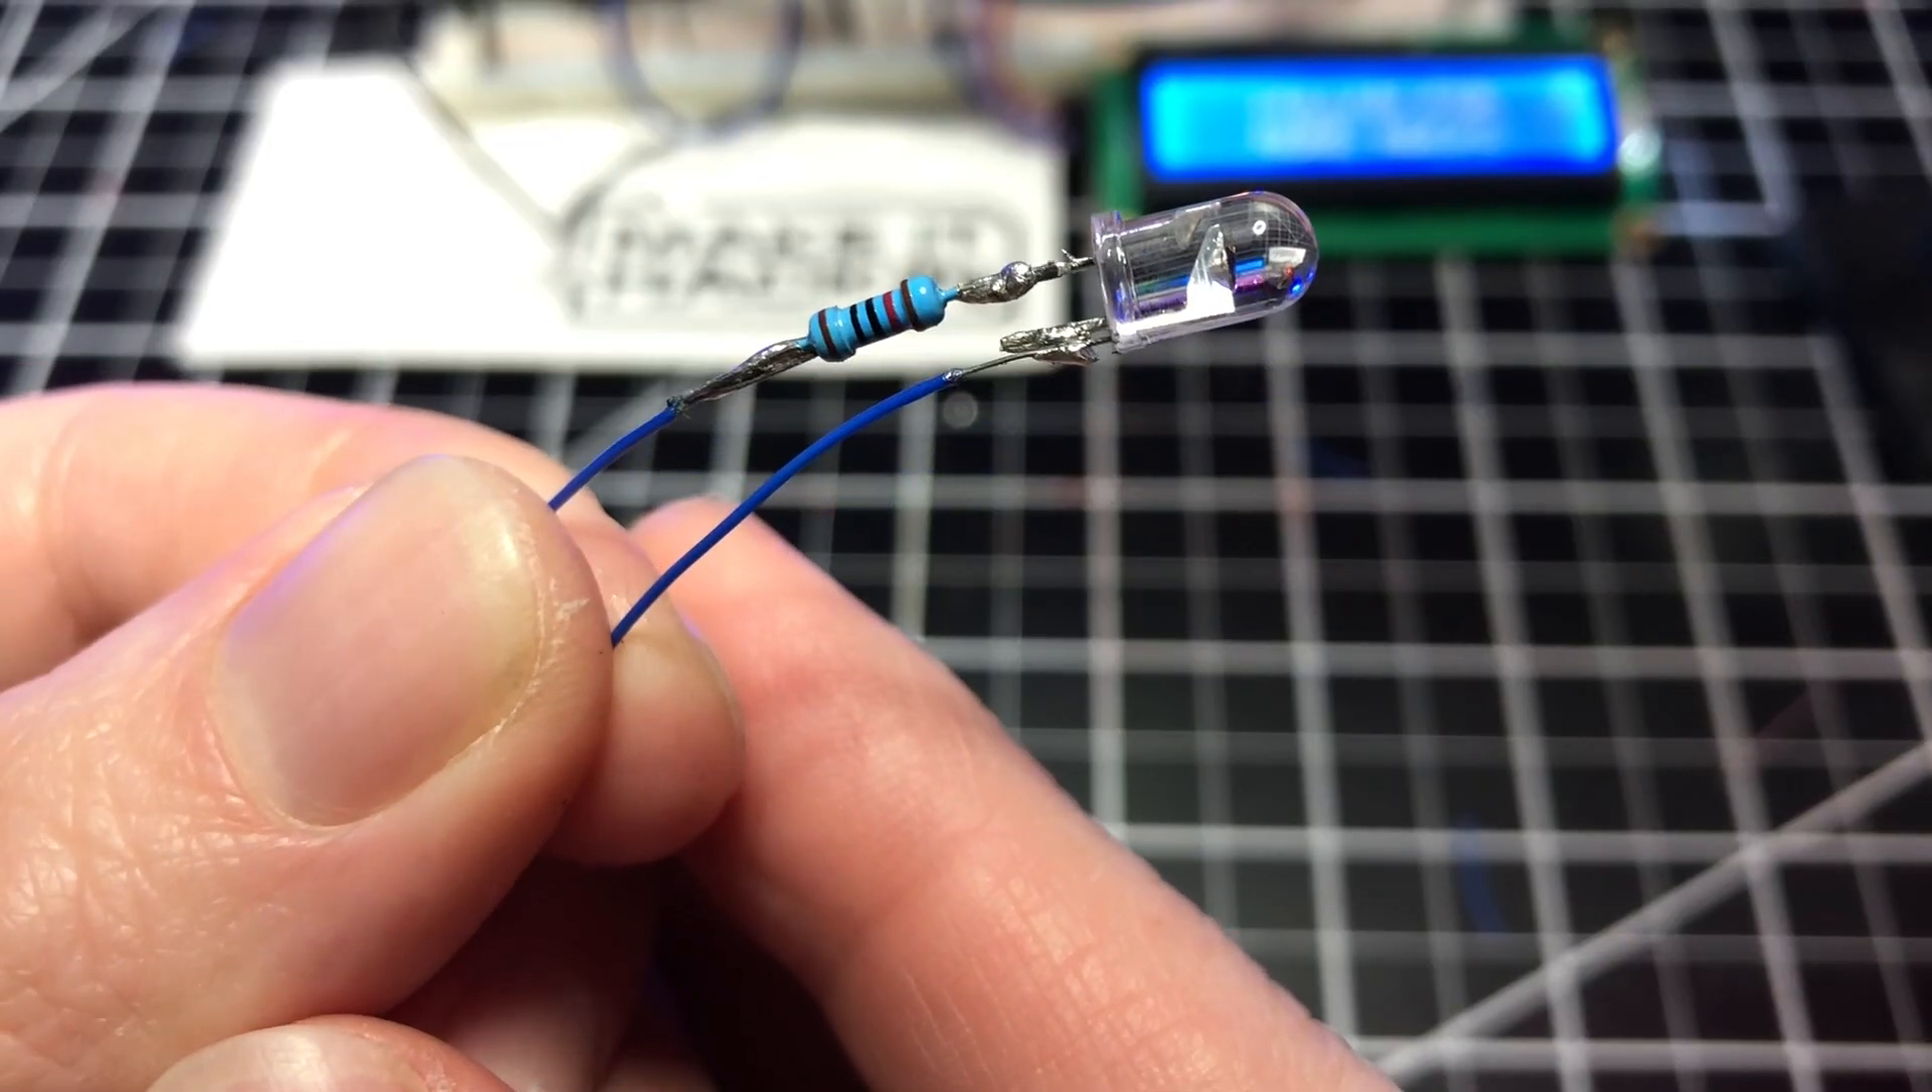Okay, now you should have something that looks like this. One wire is soldered to a resistor which is soldered to the positive pin of the LED and the second wire is soldered to the negative pin of the LED.